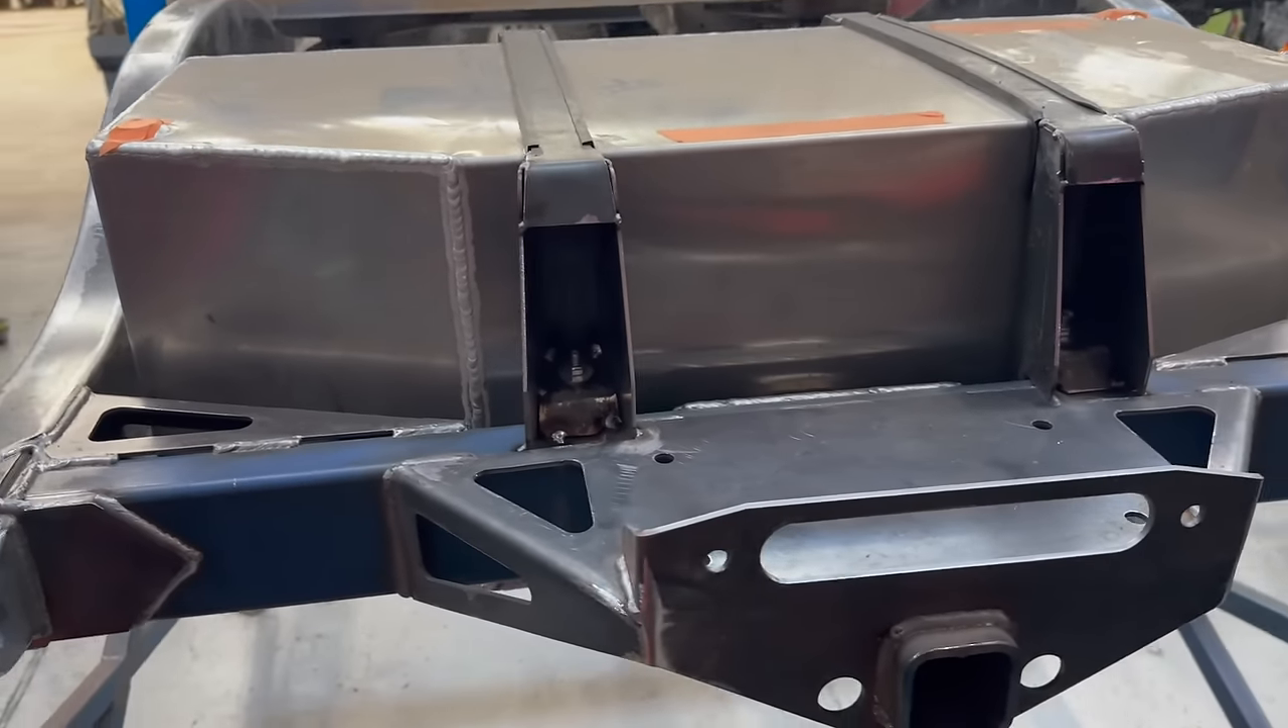Recovery point and capping plate are completed, which finishes off the rear end for now.